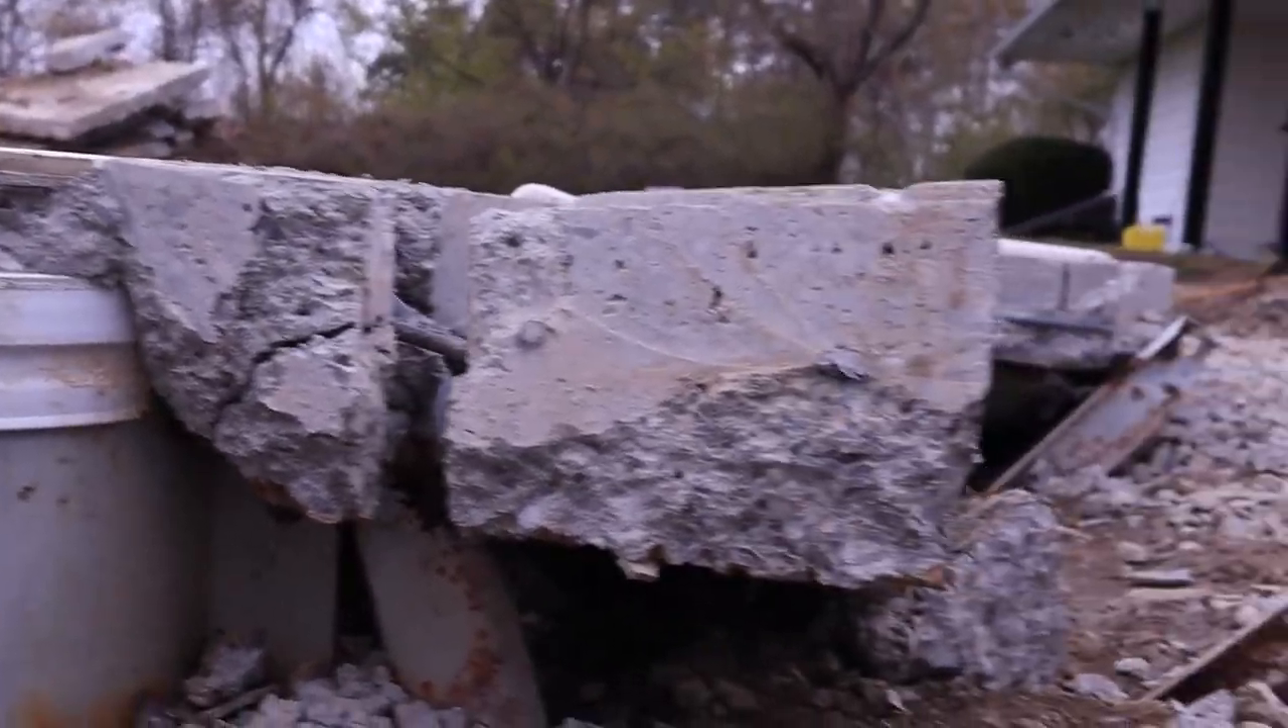Where the concrete was there was a gap underneath.